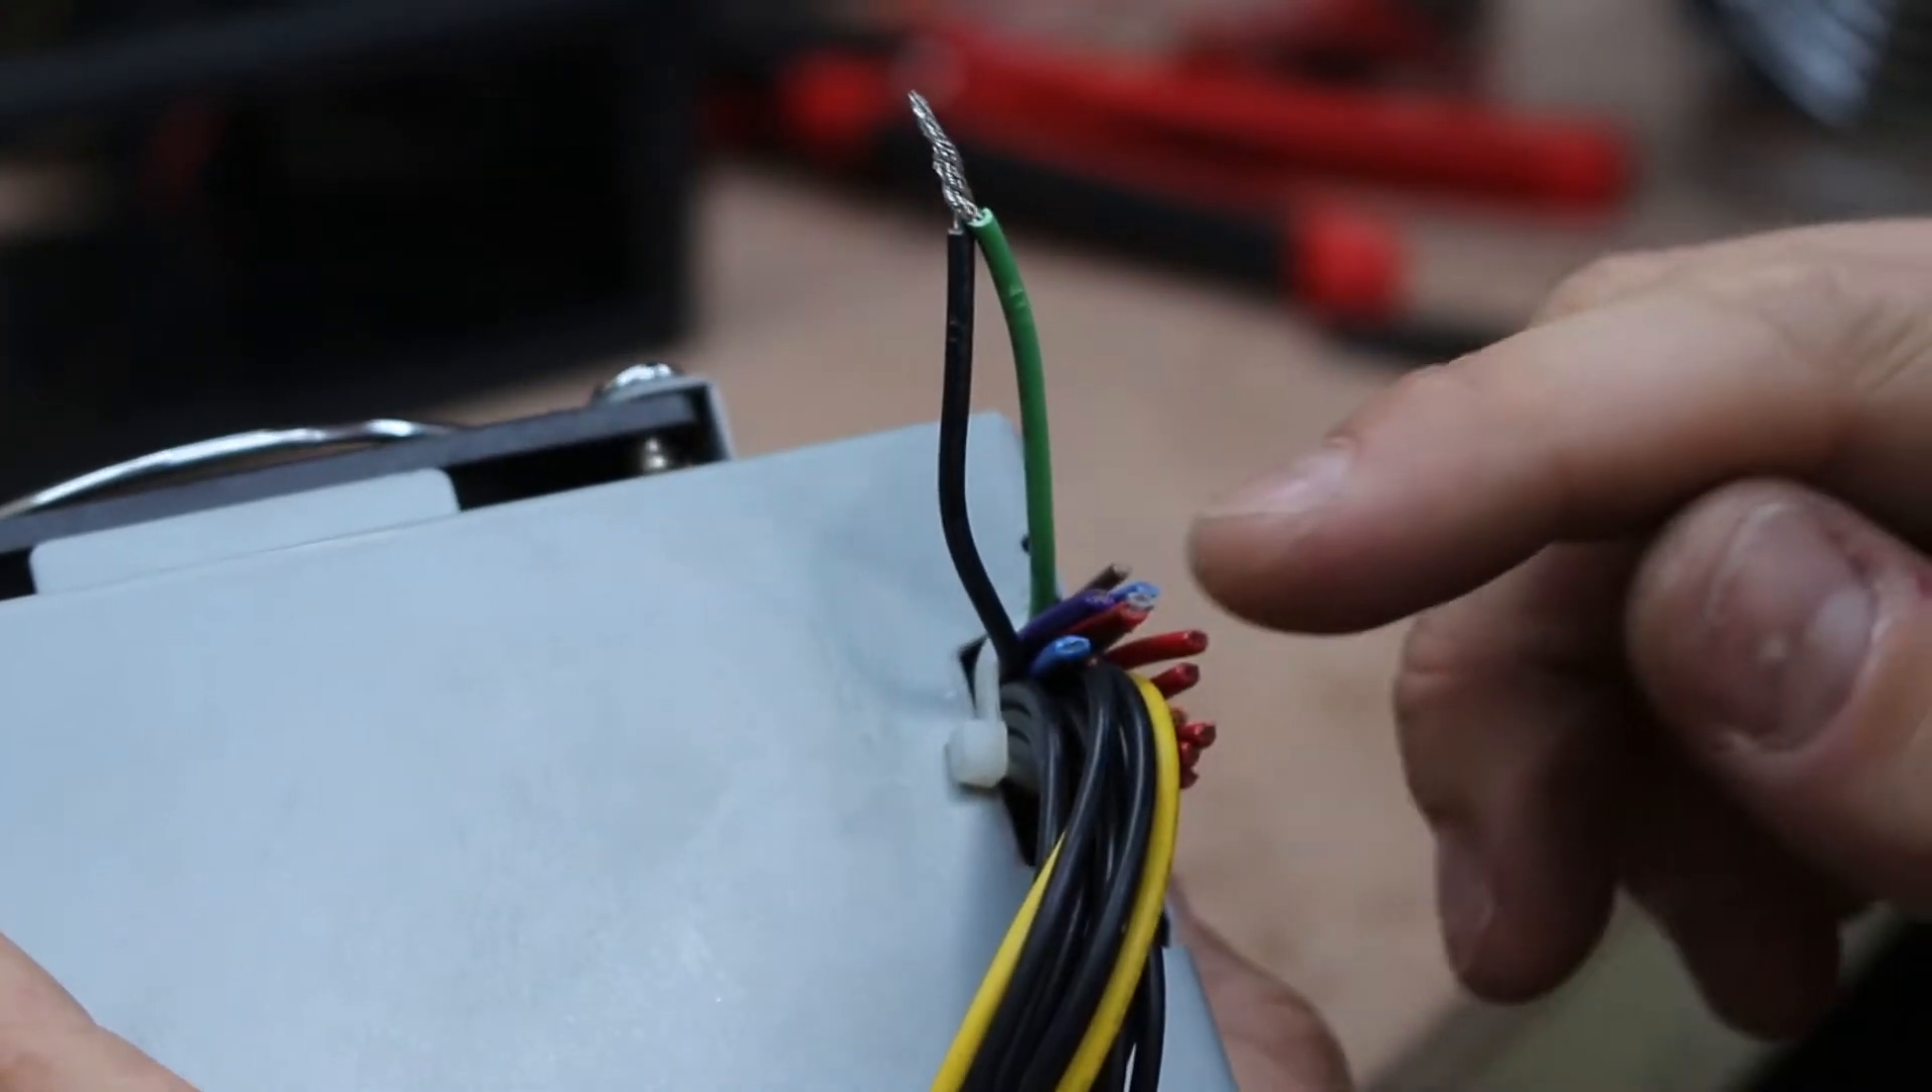So, I've created this small loop with the green and the black wire, so you can see that there, hopefully.